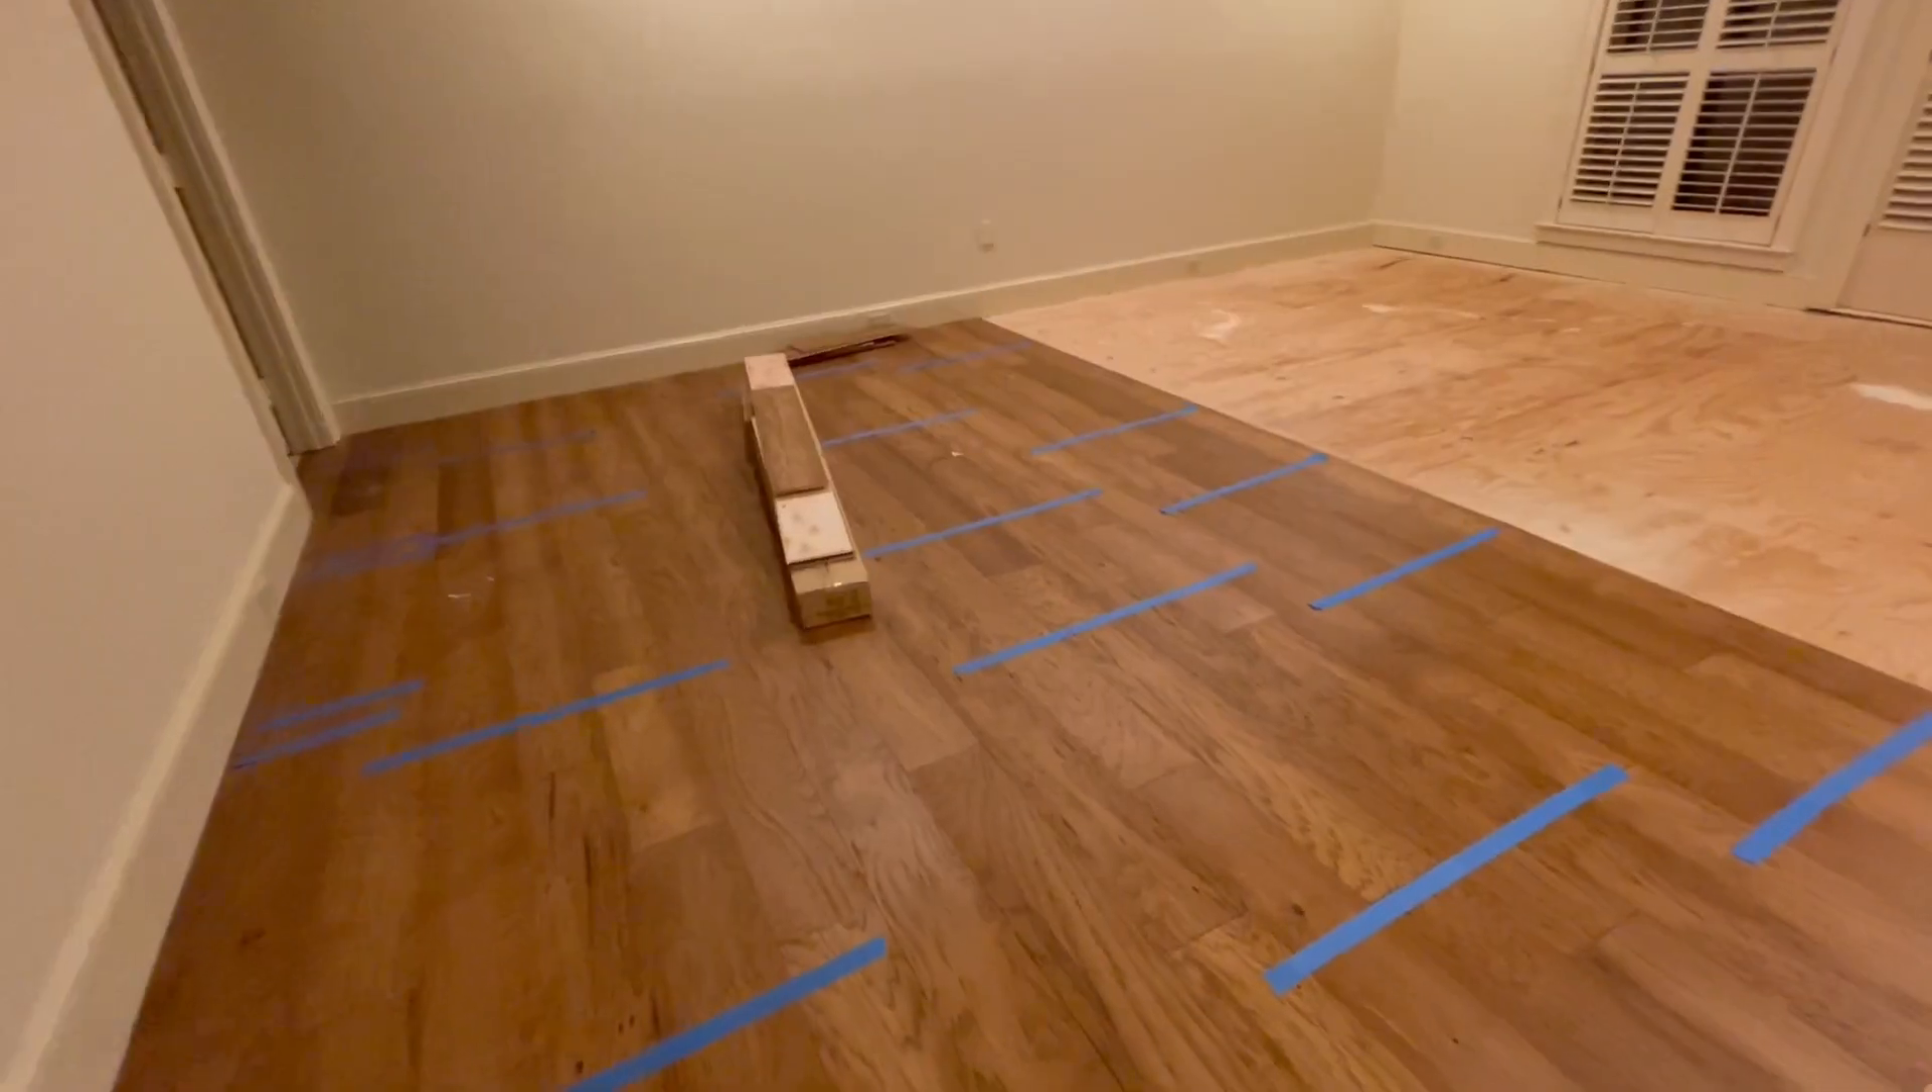We got halfway done on the hardwood.